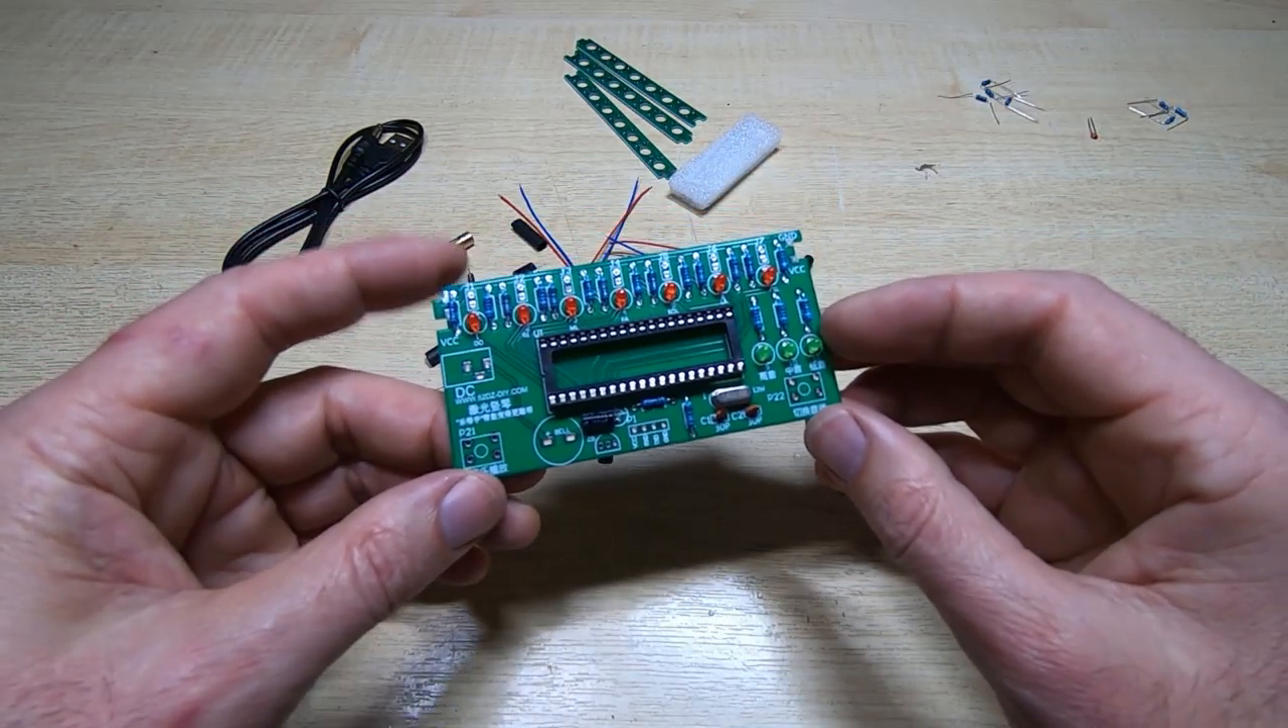Okay so that's all the LEDs fitted.